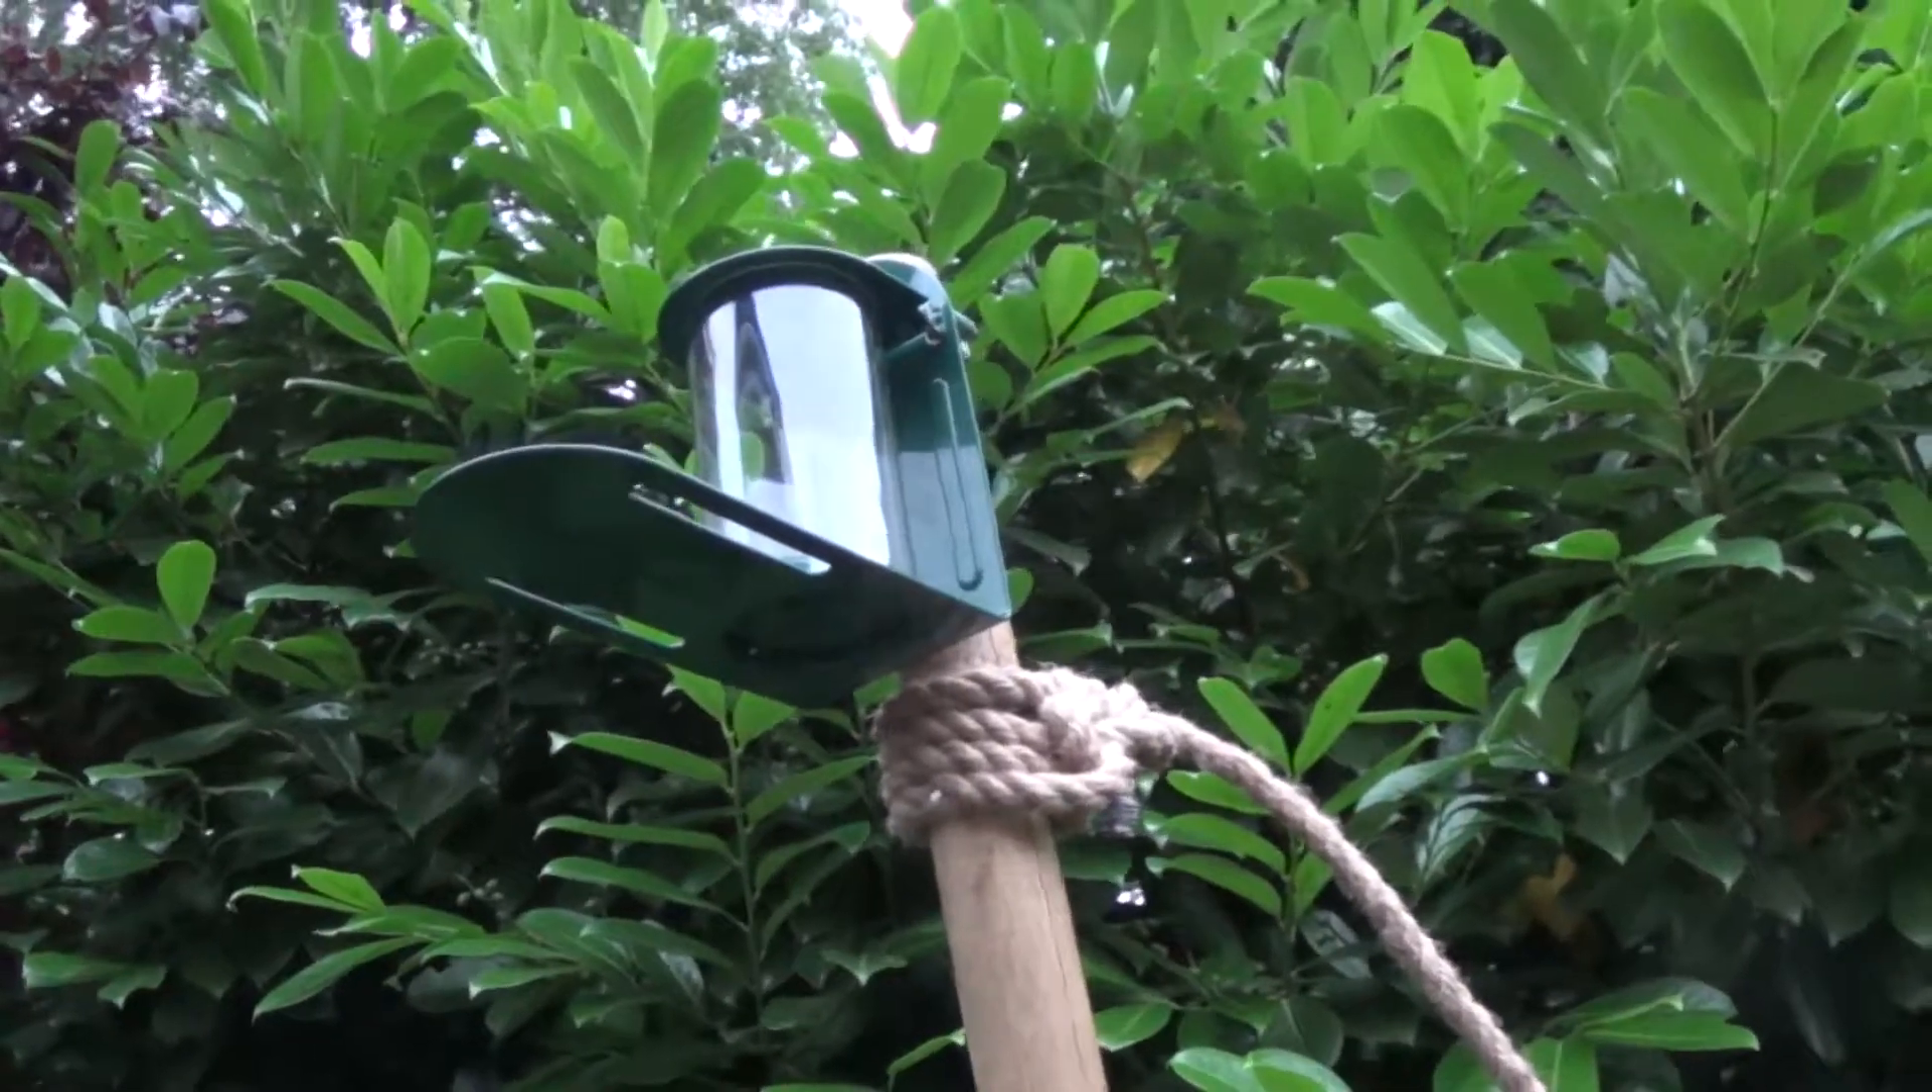And there's the feeder in position so all that remains now is to put some nuts in it.